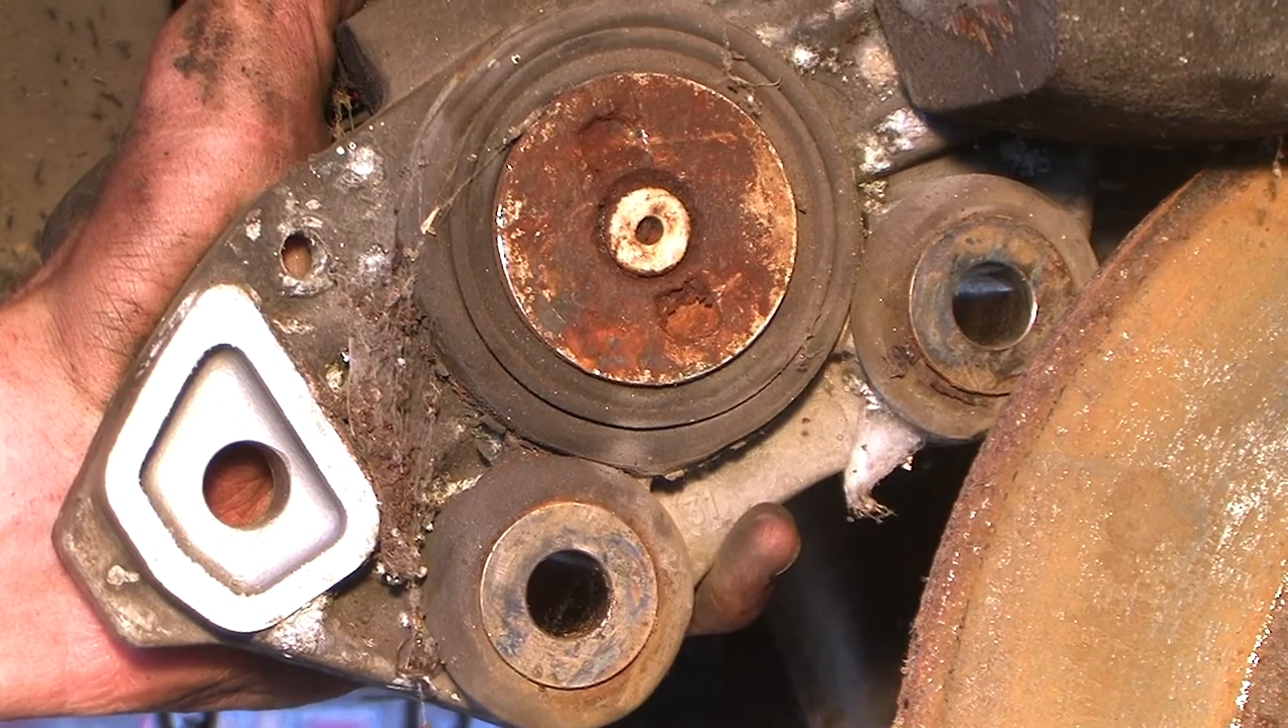There we have it. The piston is now back in position.